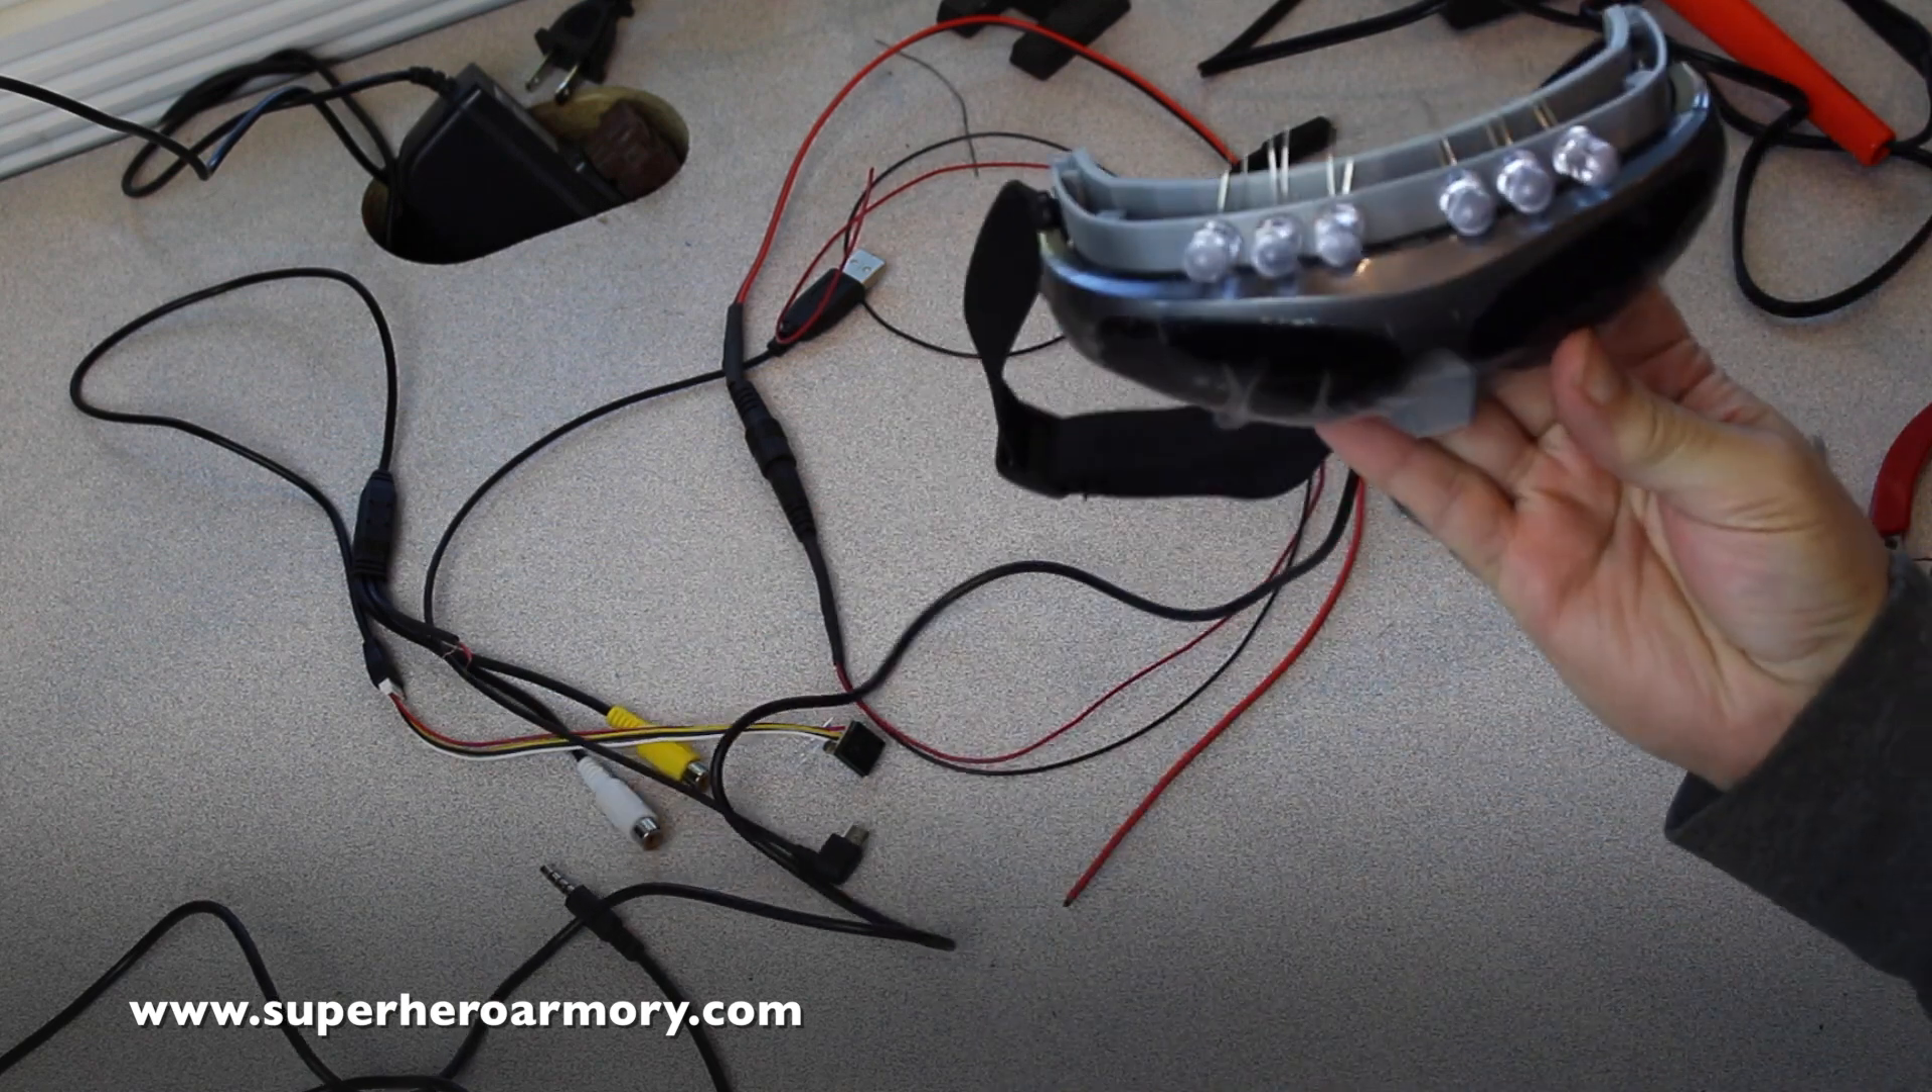This is what it looks like when the LEDs are all put into place.